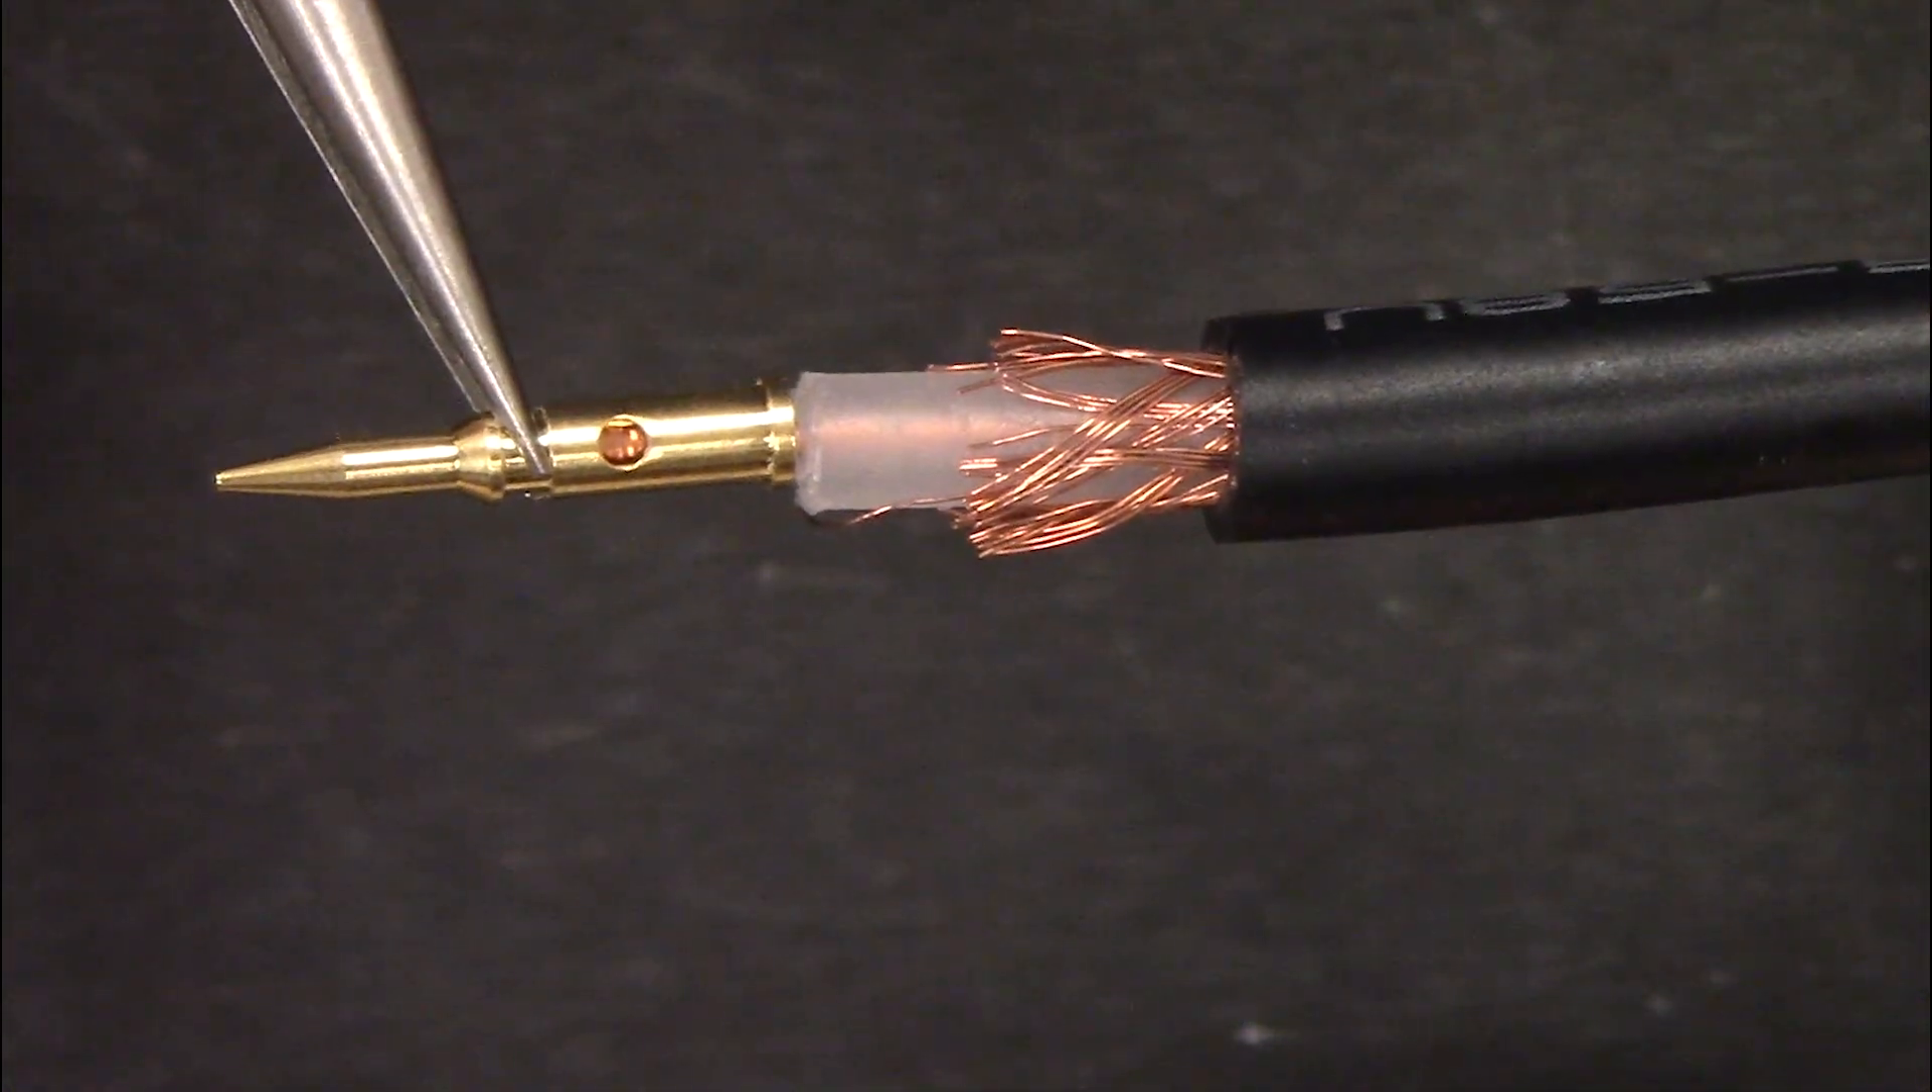Now the male contact is setting flush.